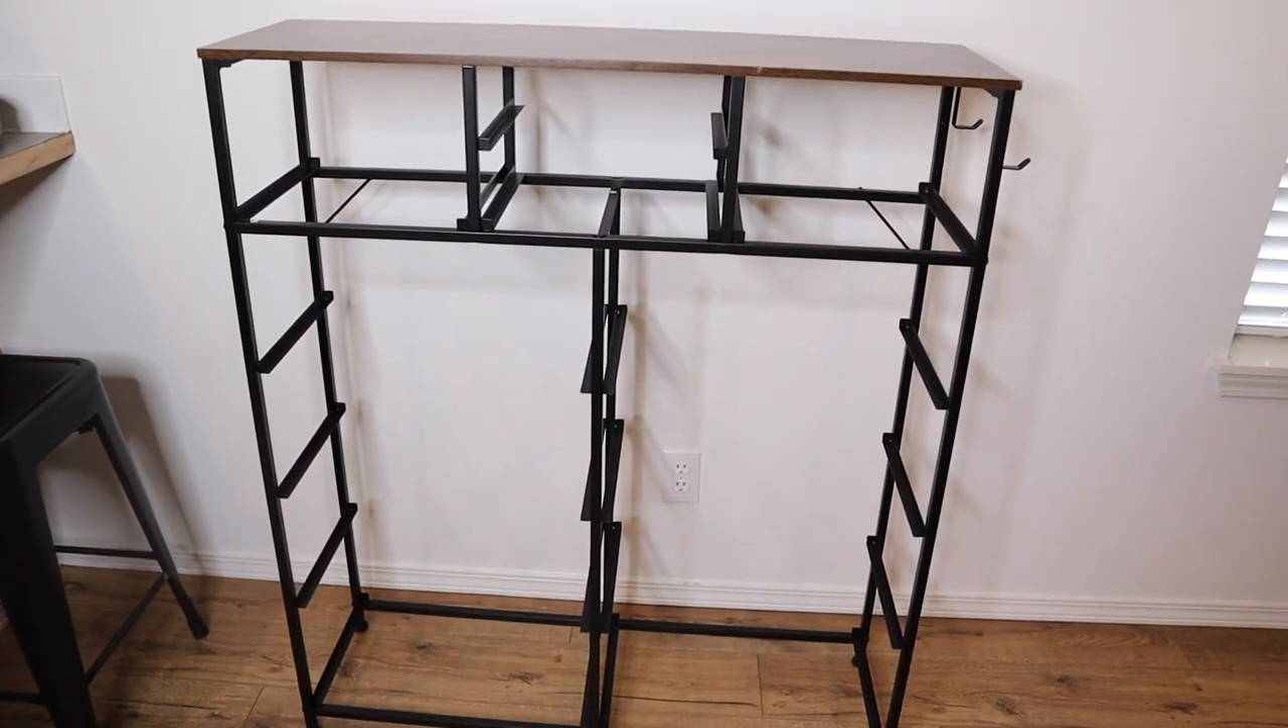We just got the frame completely set up.